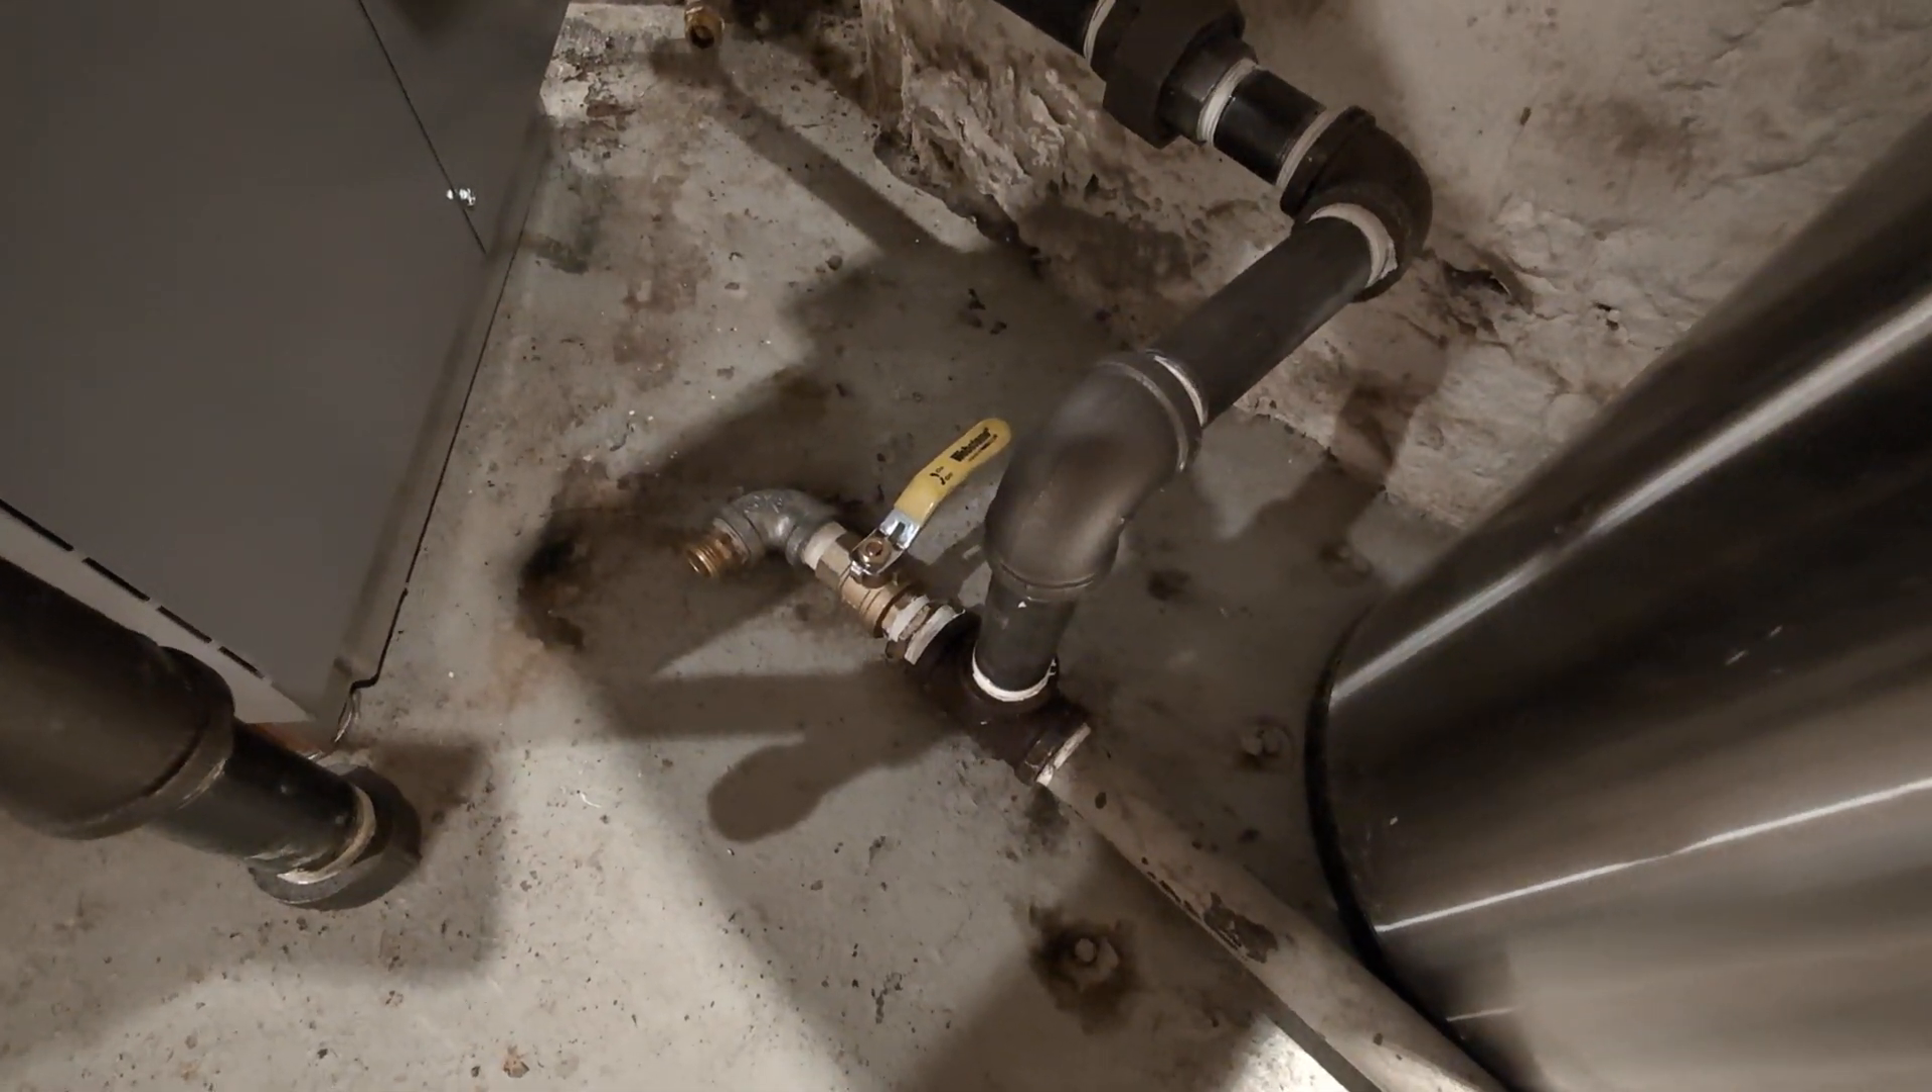I've got a drain, which it never had.